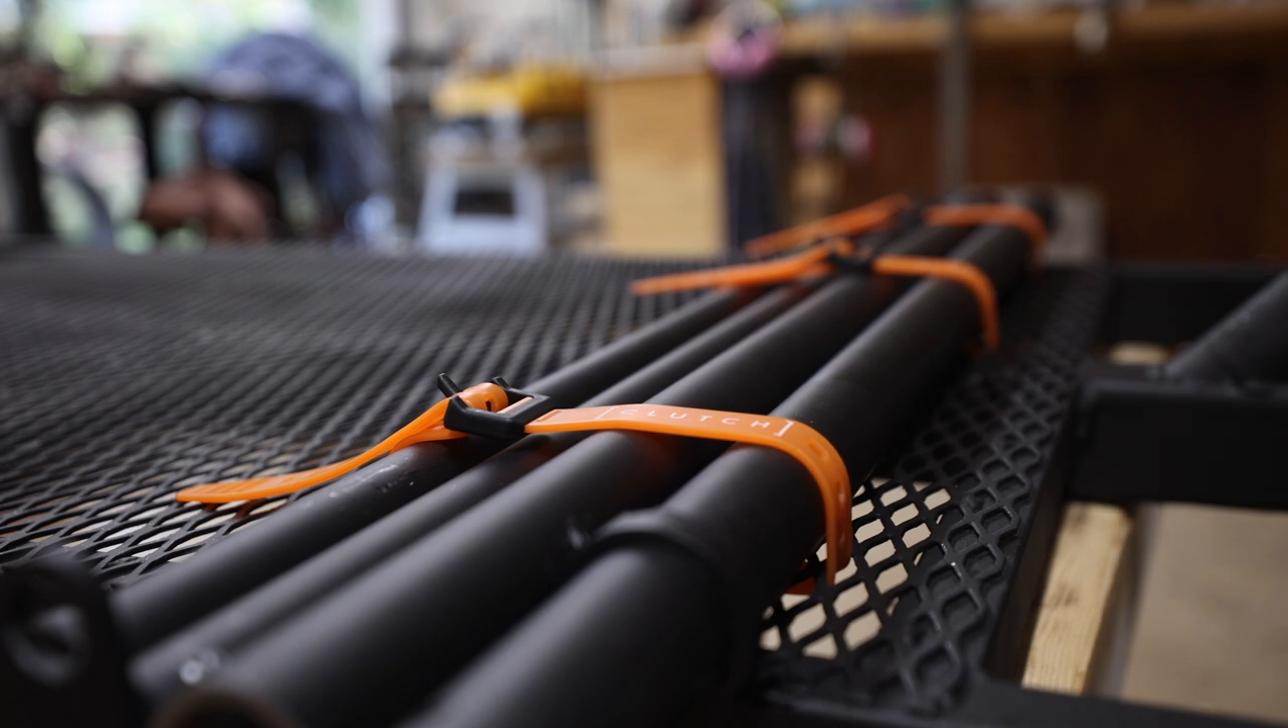All right we got the support poles strapped in place.